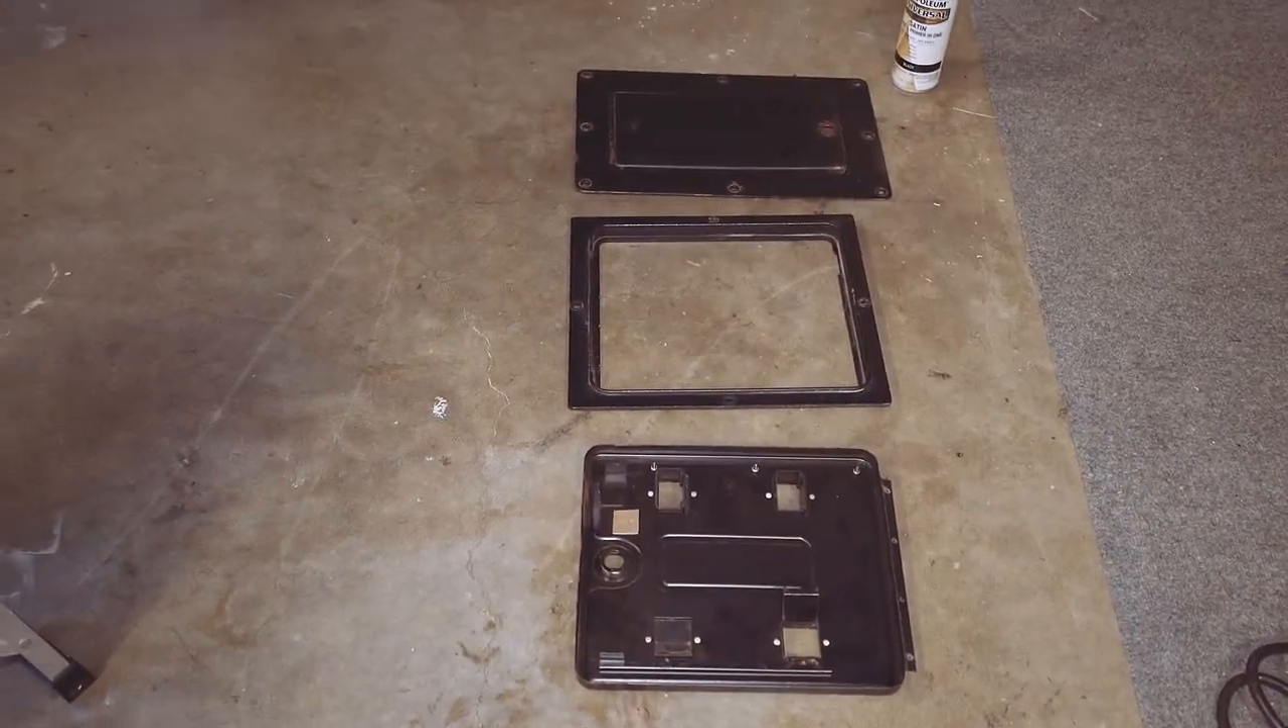As per usual i've taken the coin door apart.